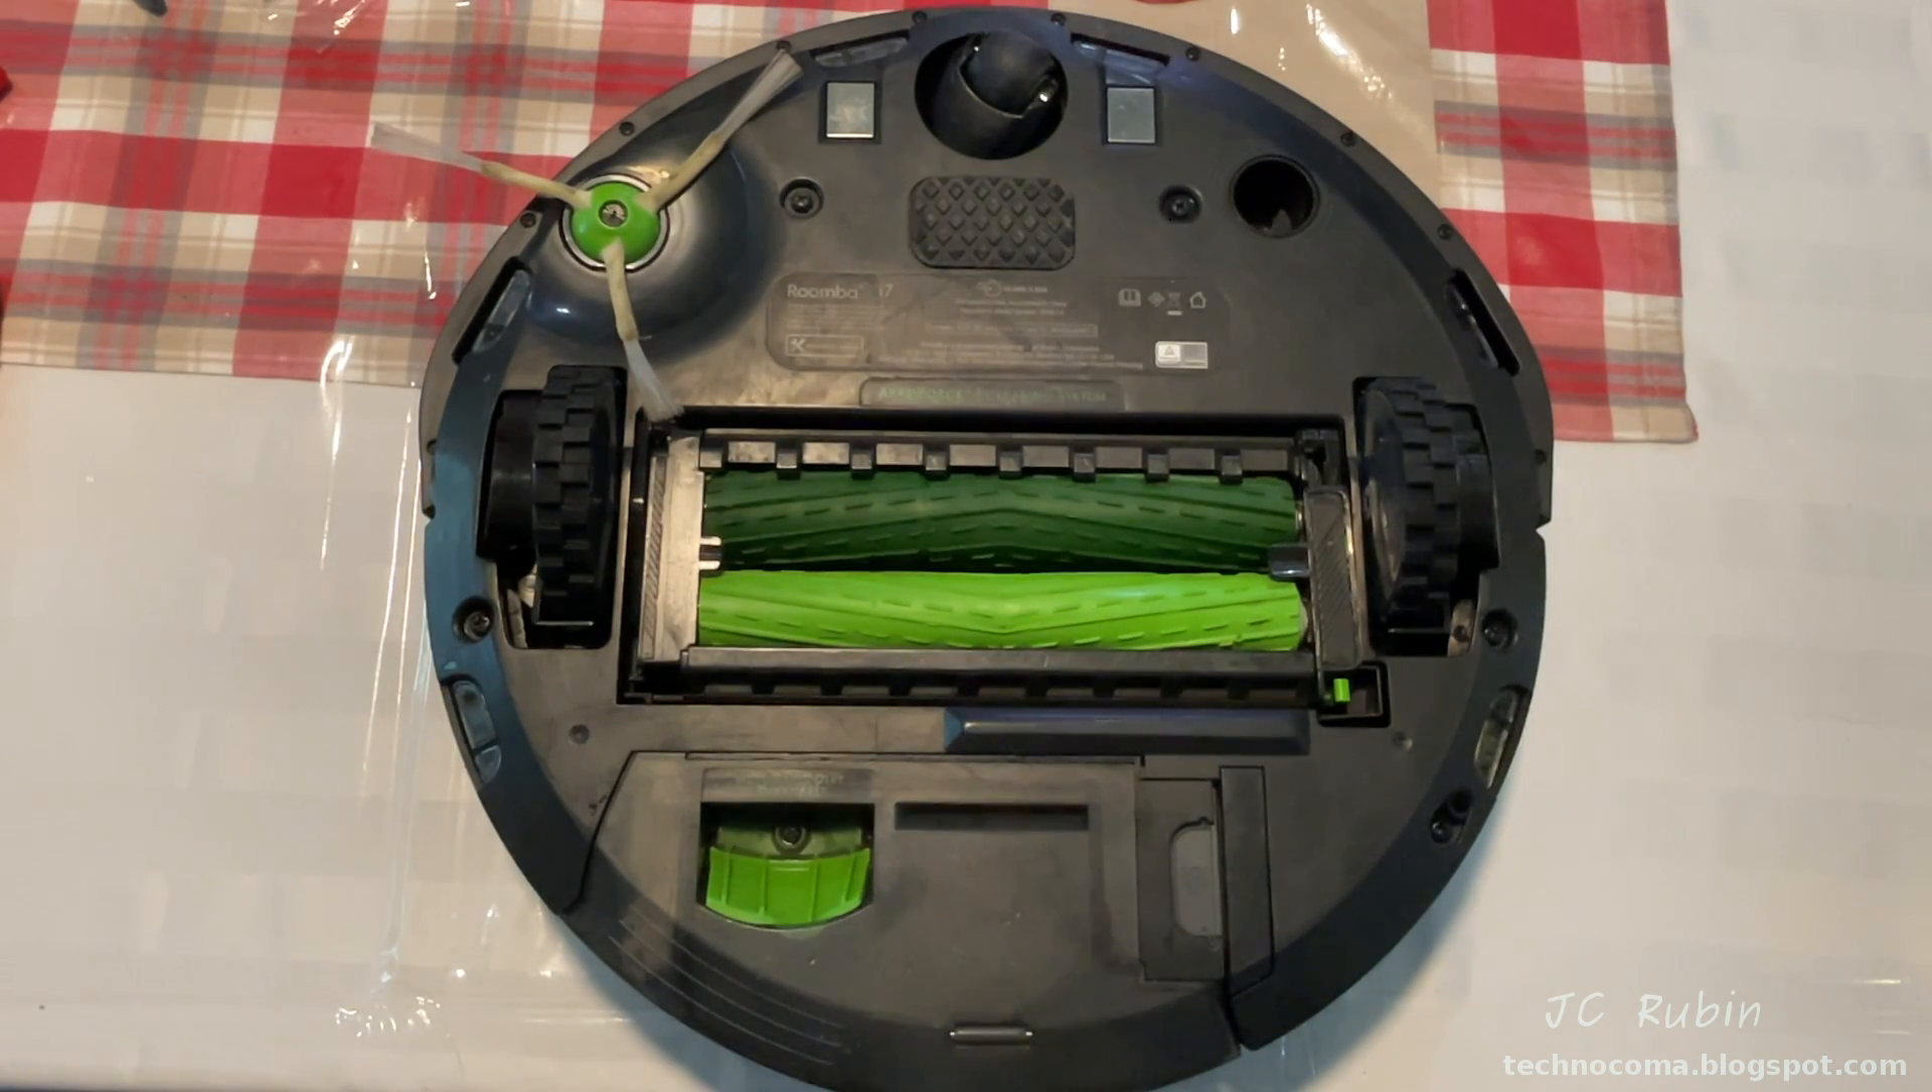Everything is cleaned up everything is reassembled we have a complete maintenance done new wheels on here.